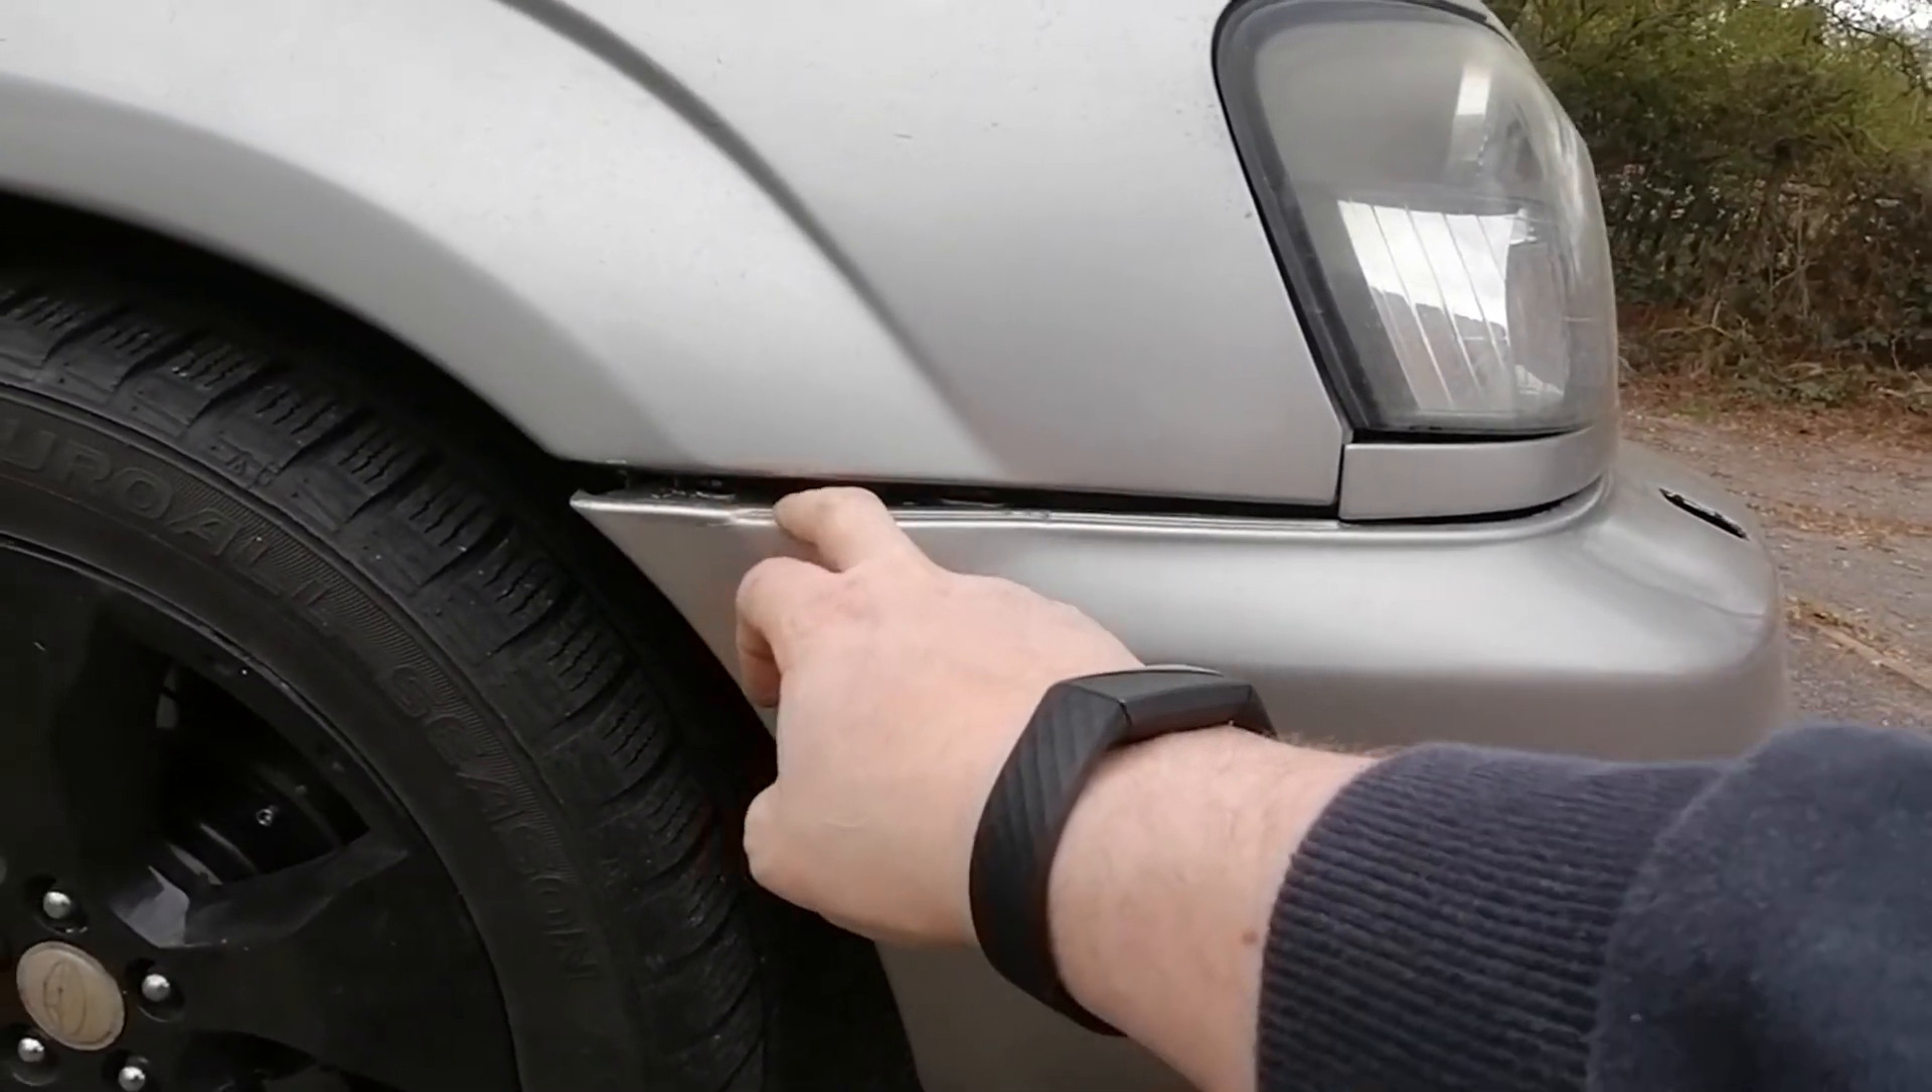Where the bumper is not on its original clips, there's a little bit of a gap.